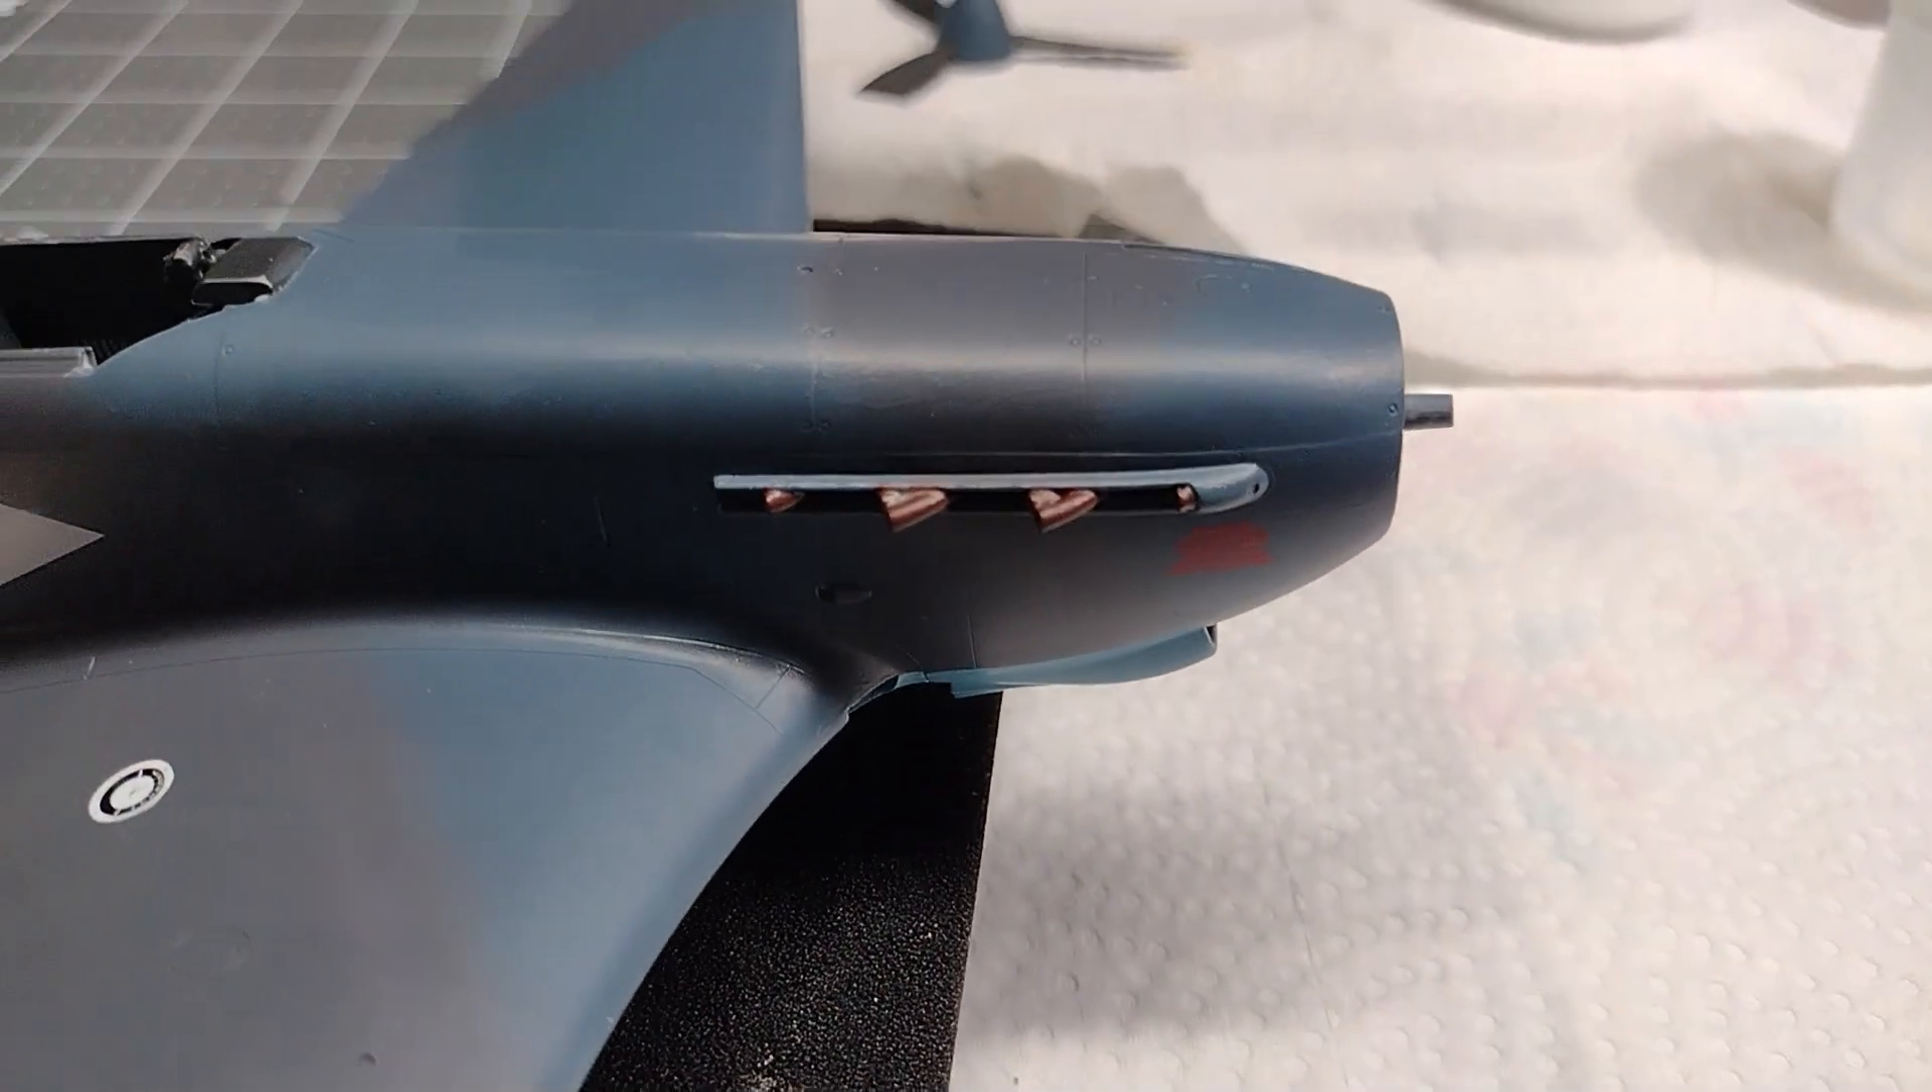I elected to have the engine cover uh put in the closed position so I didn't really build up the engine or anything like that.